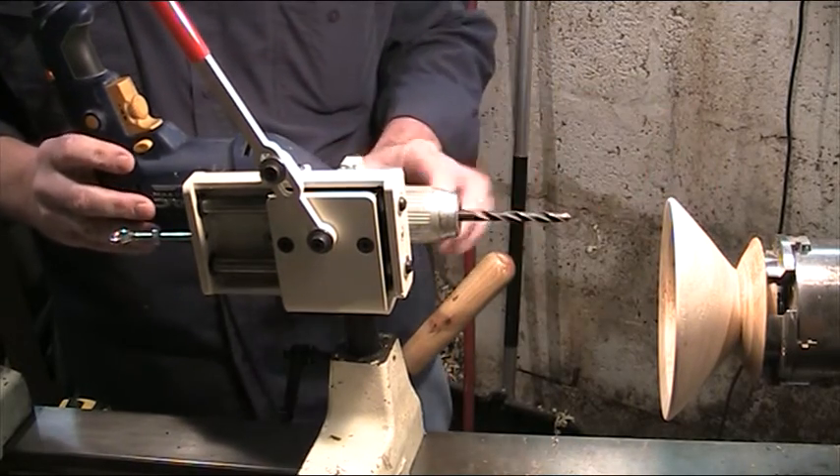Now you're going to see immediately that this drill is a way above center.